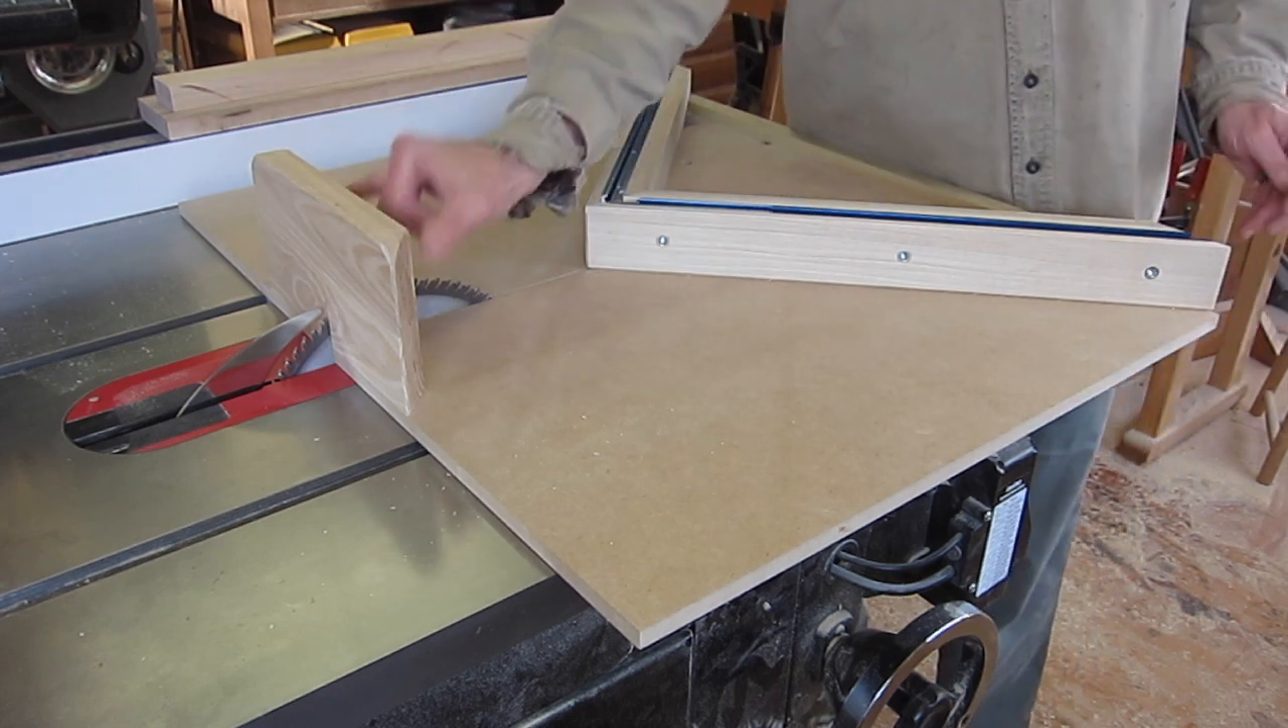I added this fence to hold the two halves together.